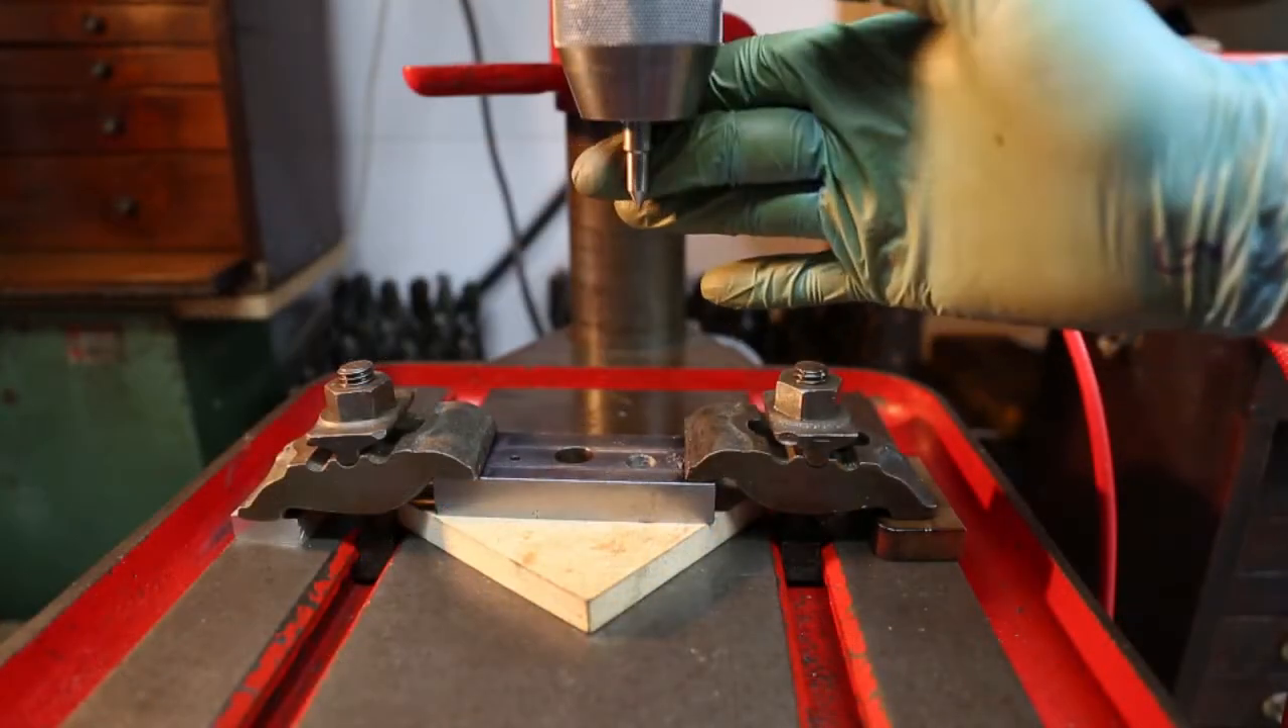I've taken the drill out and put the center back in the chuck.